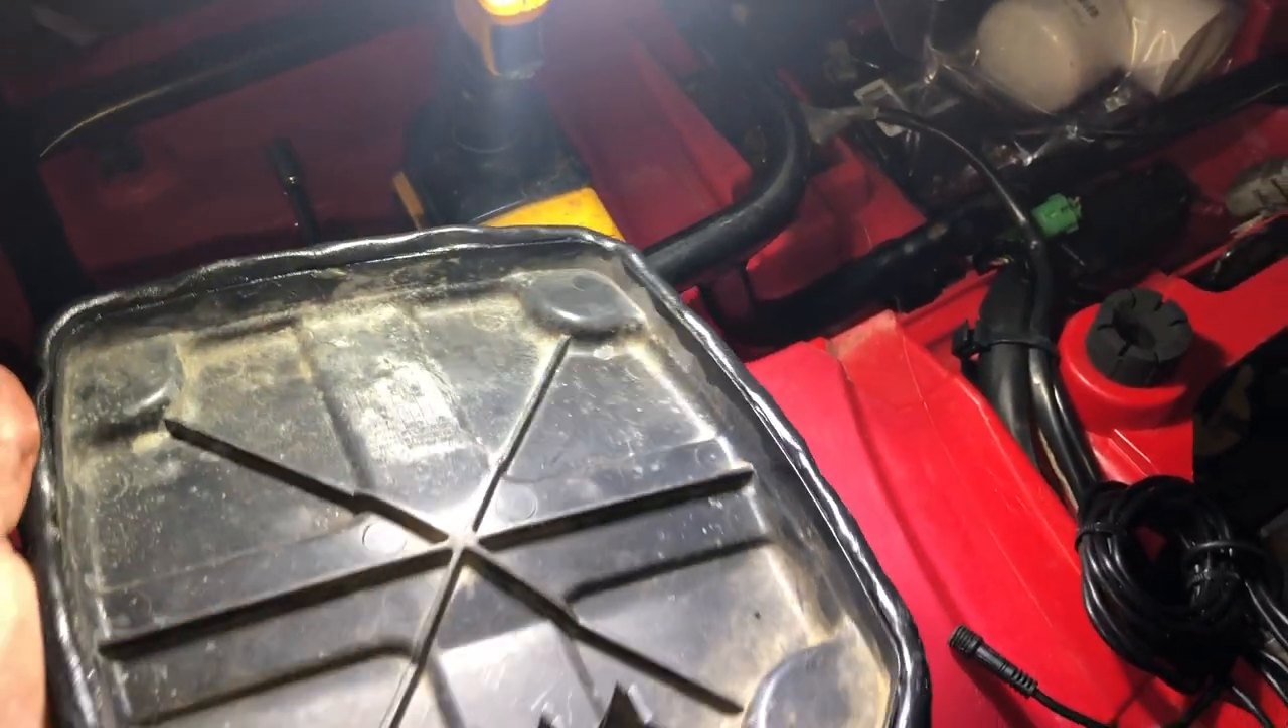But i'm almost finished up so i got the putty pushed down in the air box lid and i'm about to uh throw it on and see how it does.